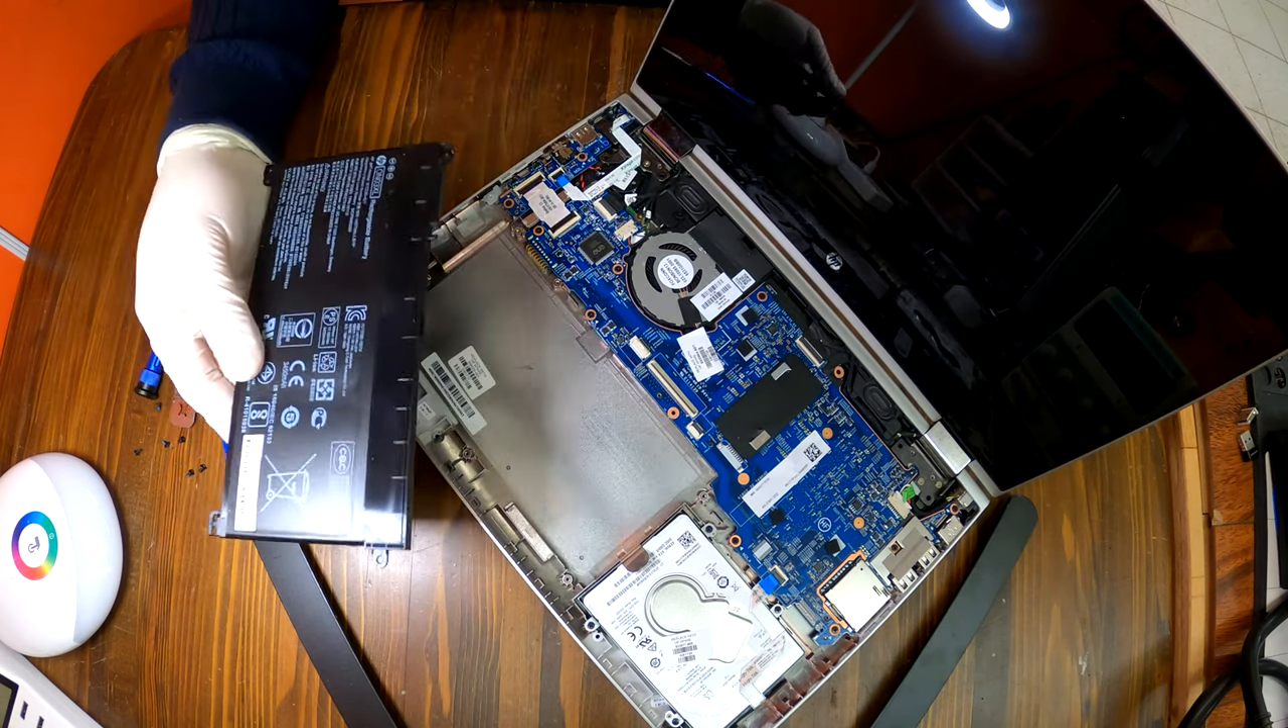Okay the battery has been removed and in case when you need to replace the battery that's how you do it.